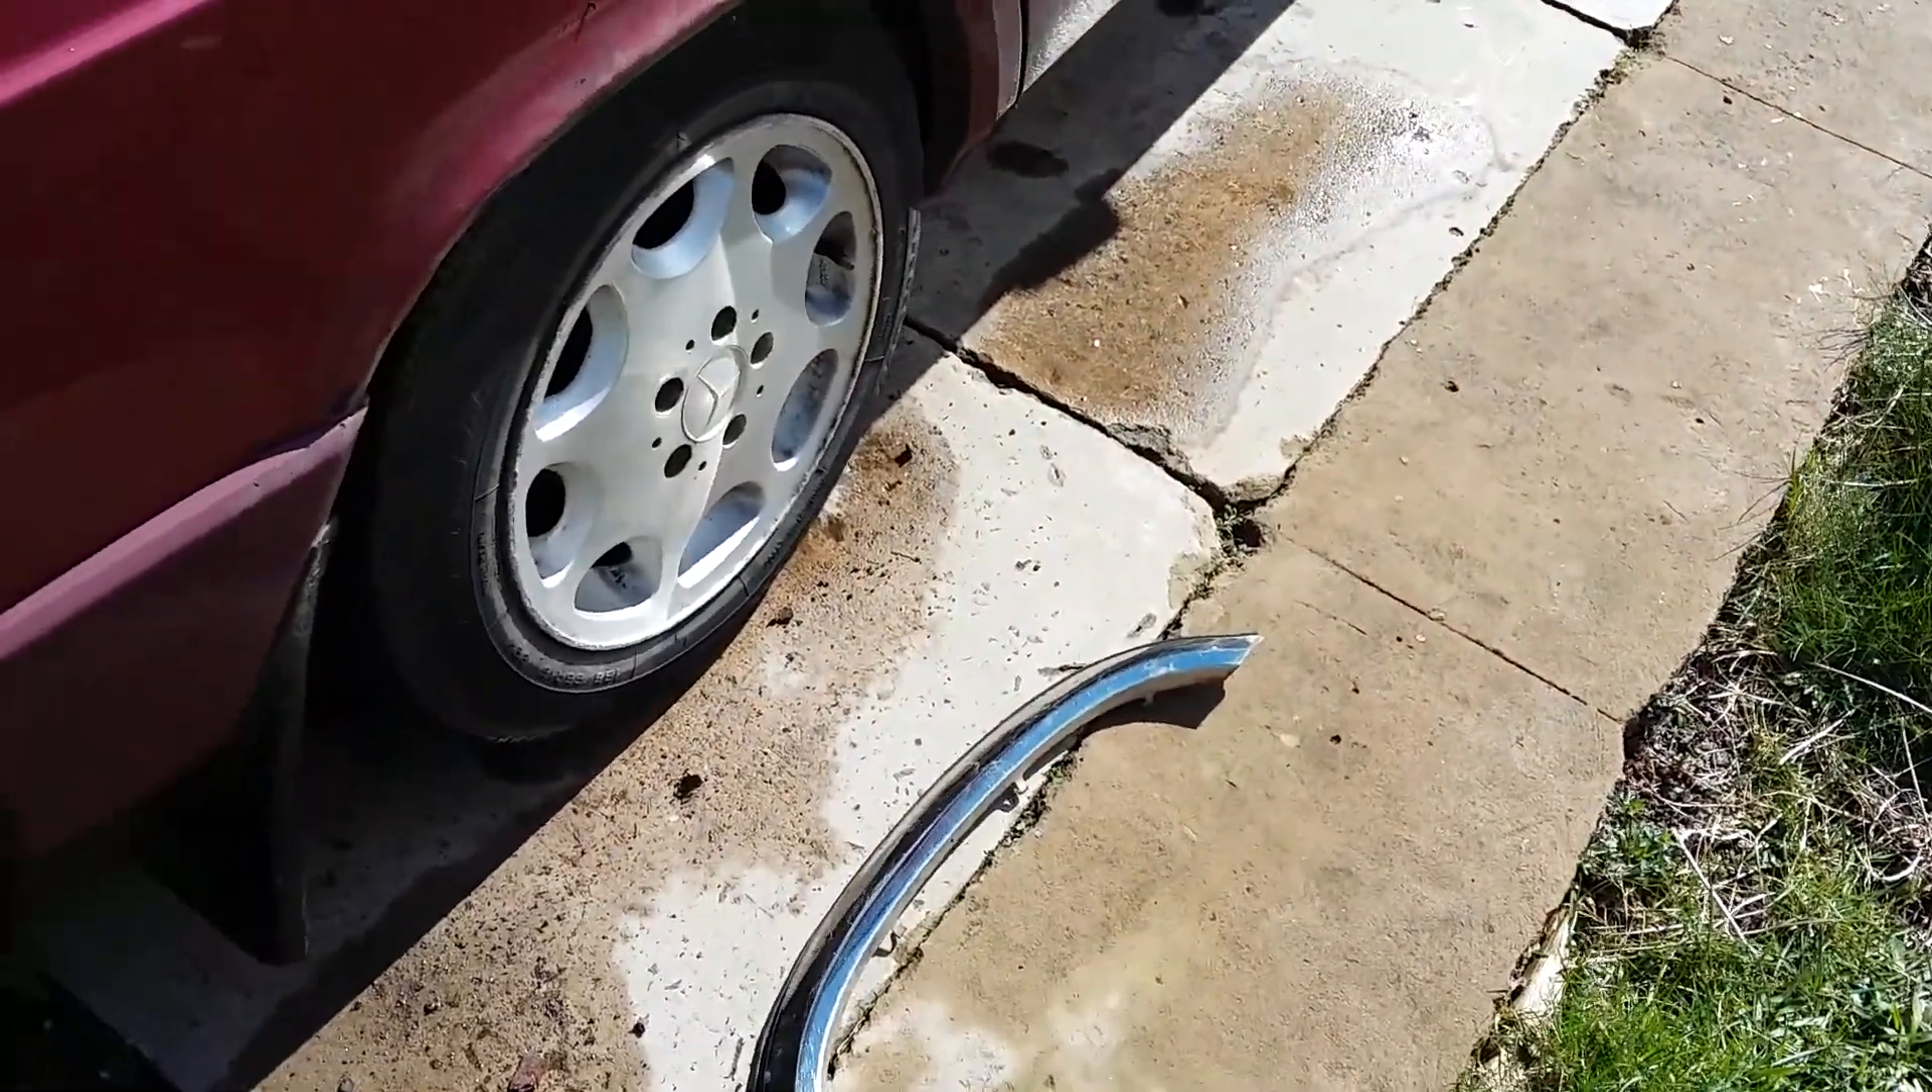So as you can see, I've removed the chrome arch trims.